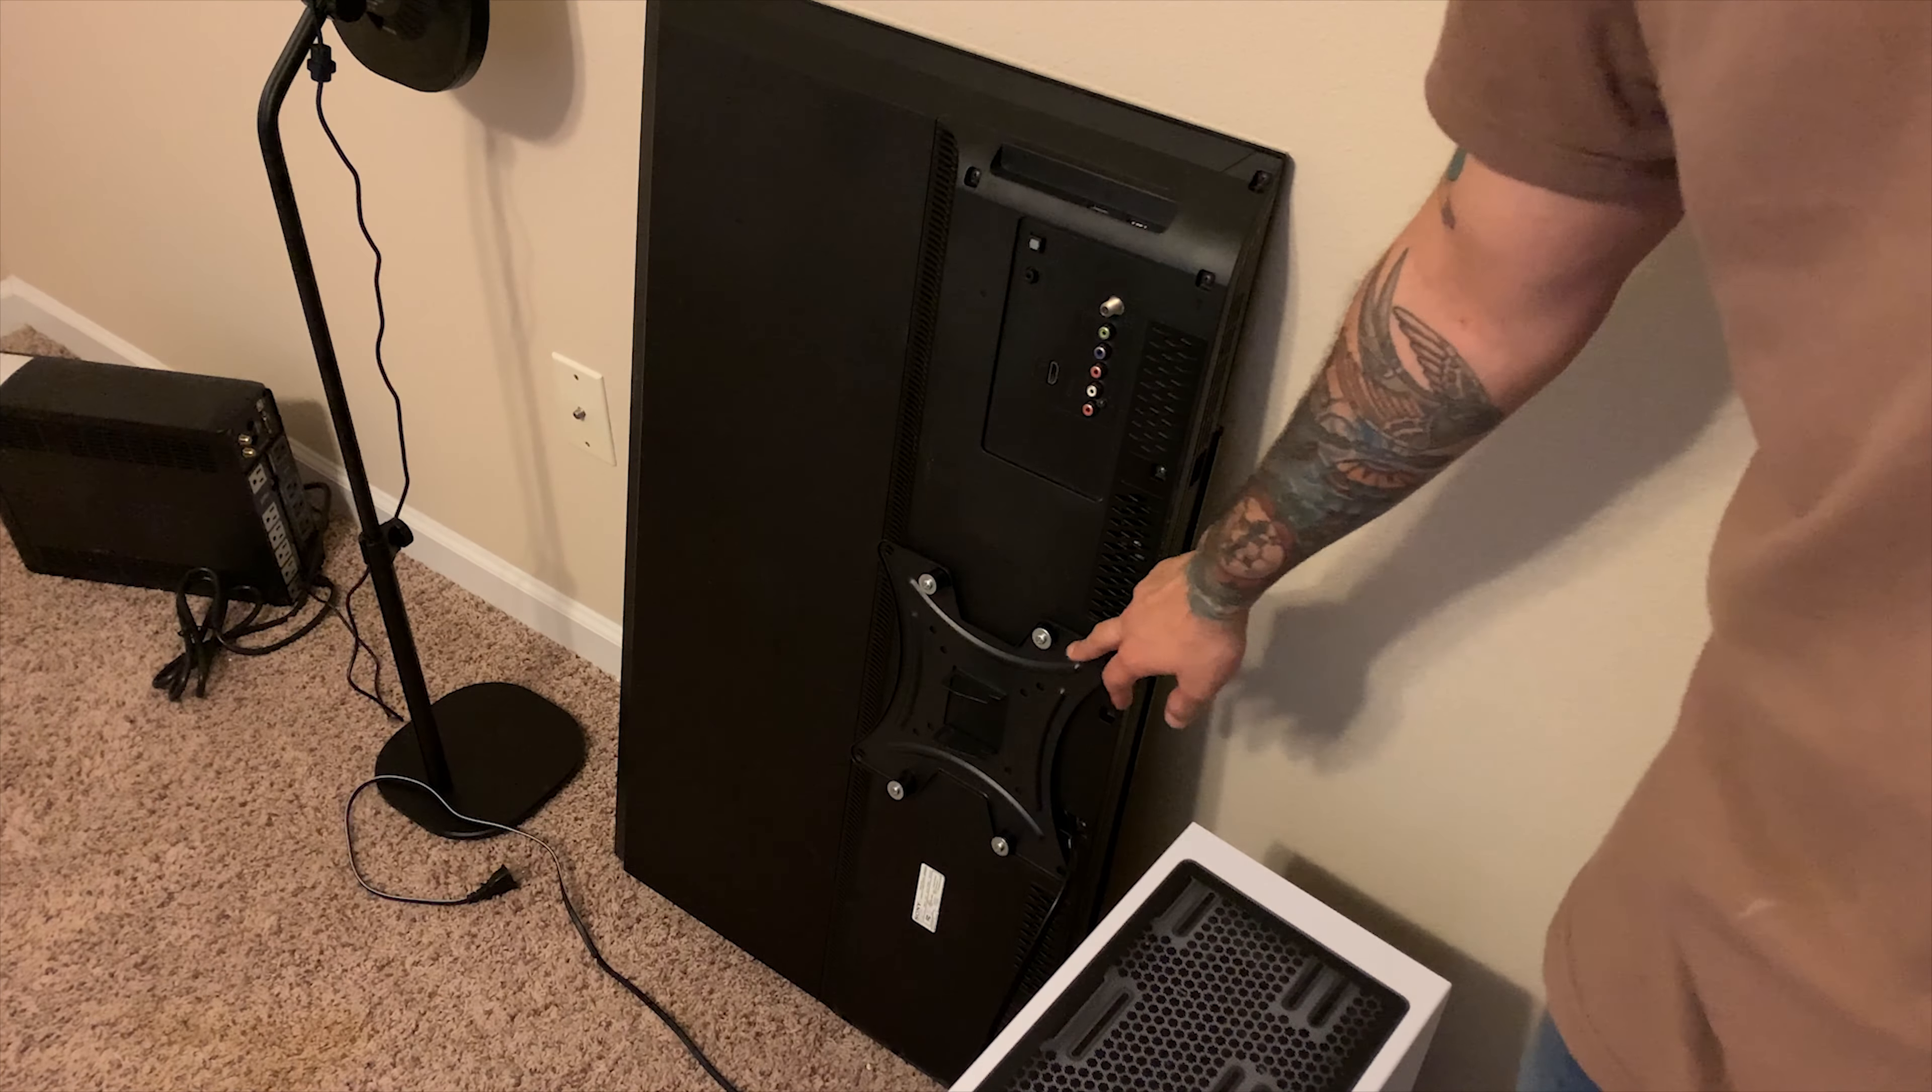The mount is on the back of the Sony TV here.